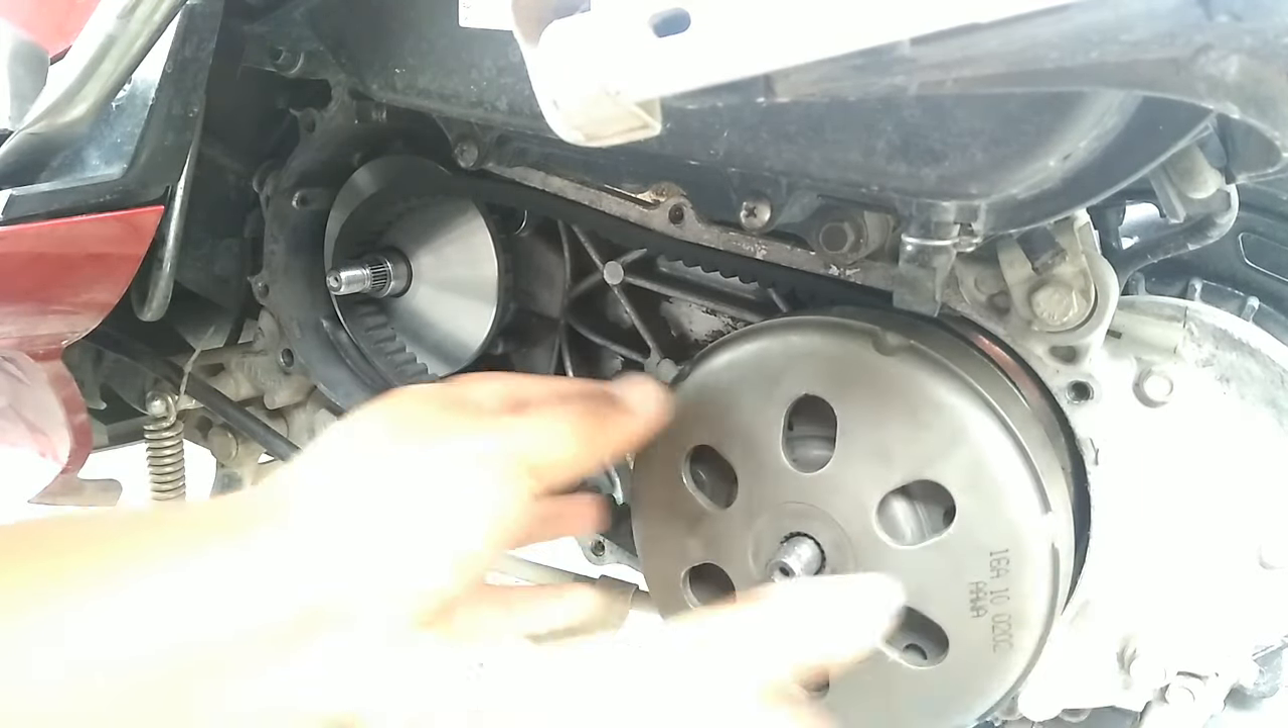तो clutch bell भी हमारा लग चुका है।